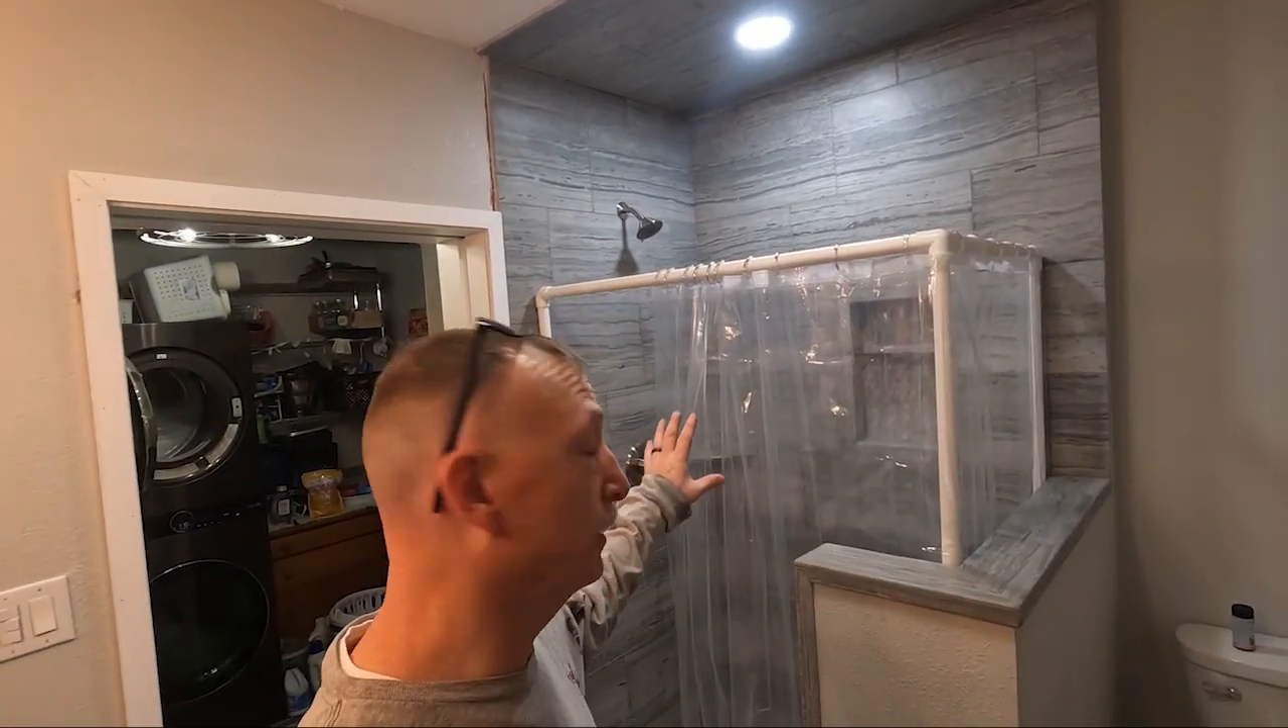We got the temporary shower curtains in until we get the glass in.